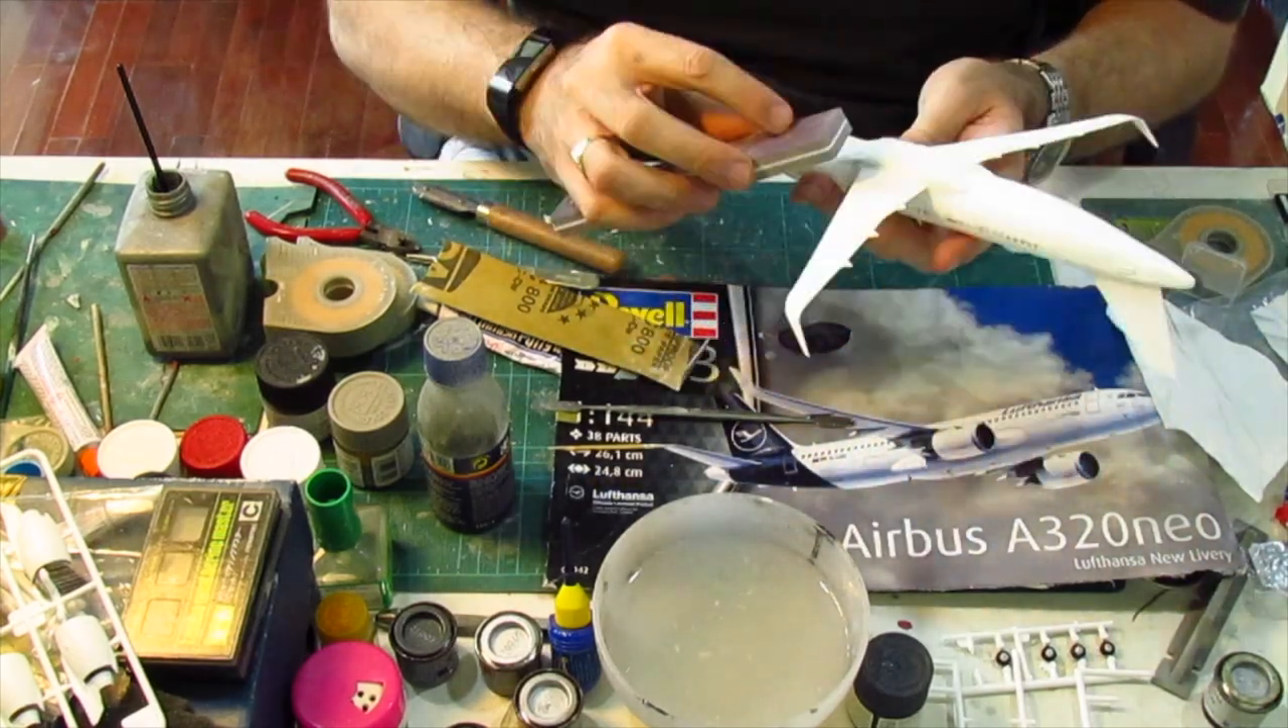As you can see I didn't add the engines yet.